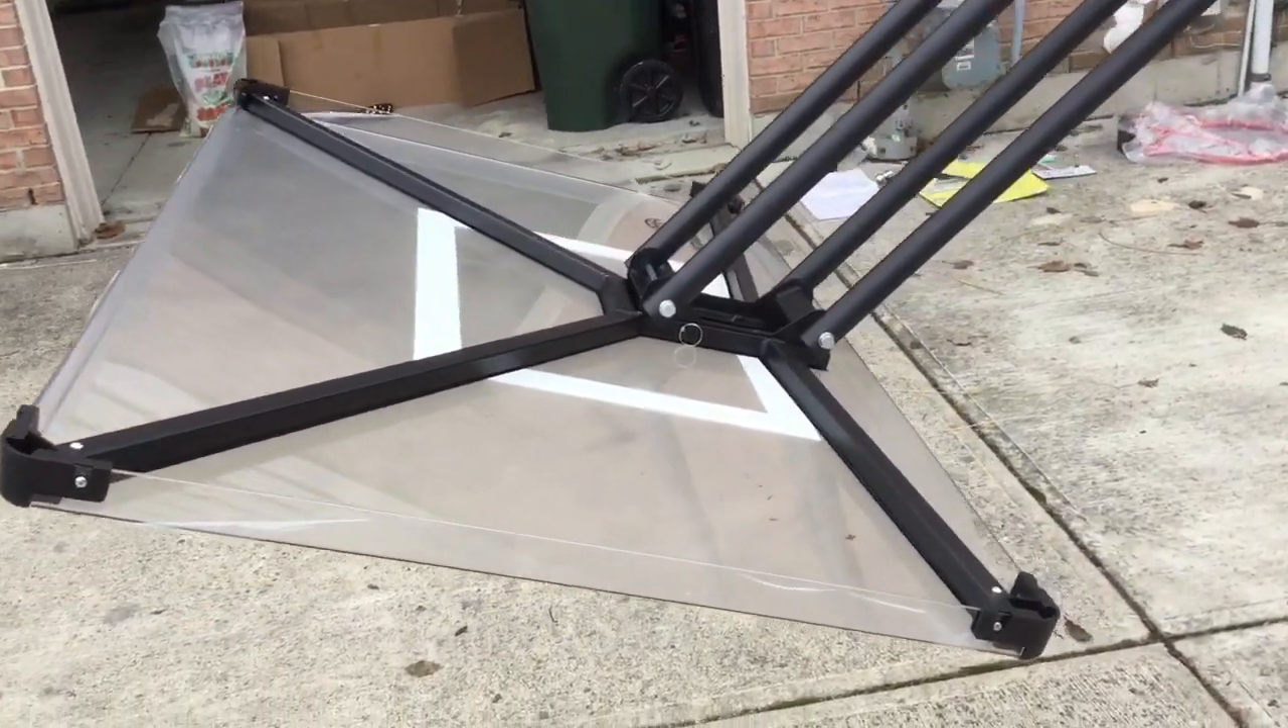Okay, so we've got our backboard on.